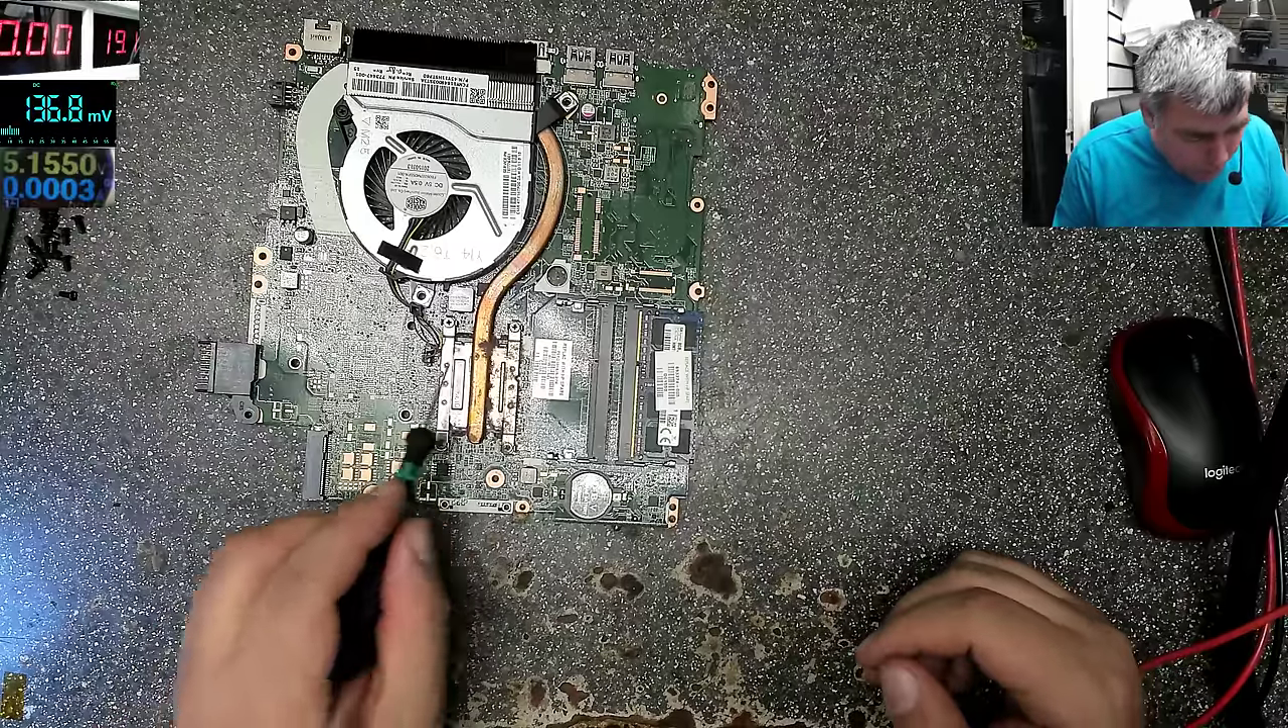Ok so the board is out and the board is looking good.